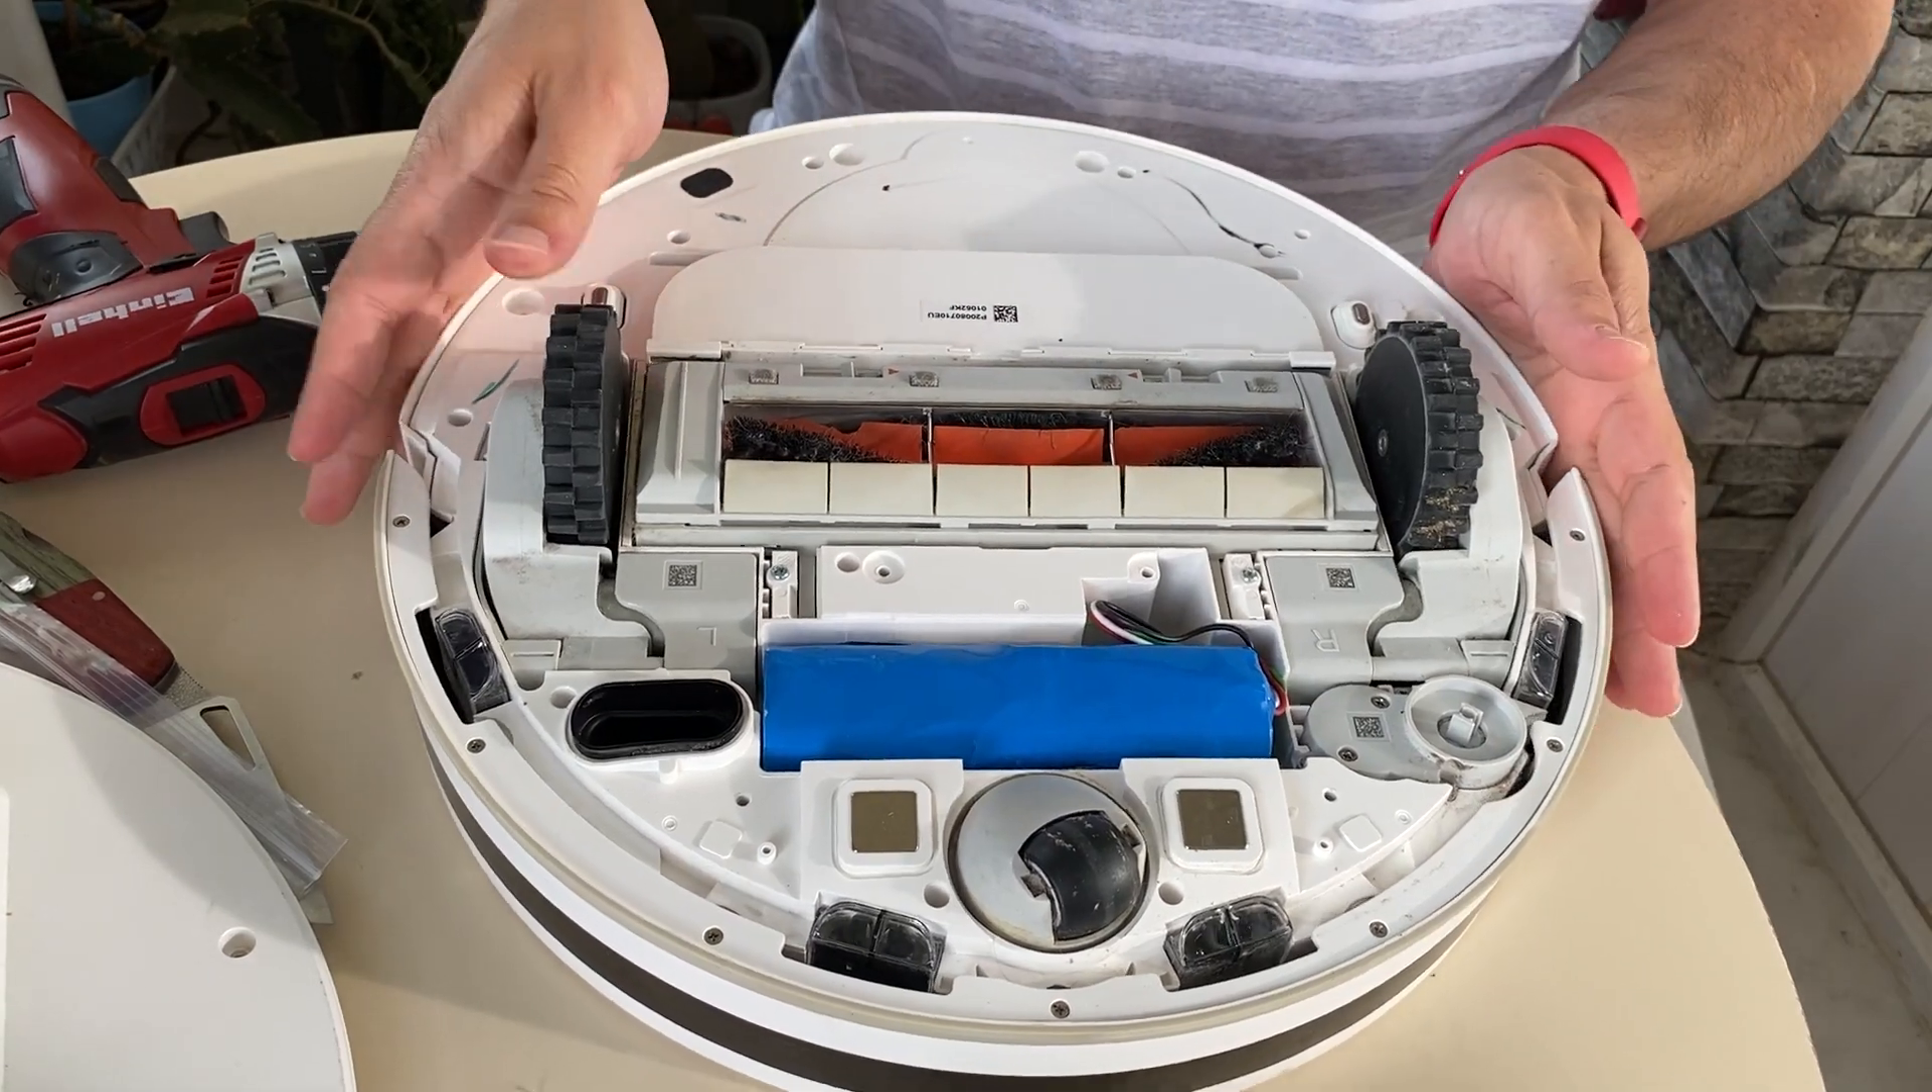Evet işlem bu kadar. Geriye sadece kapağımızı takmak kaldı.